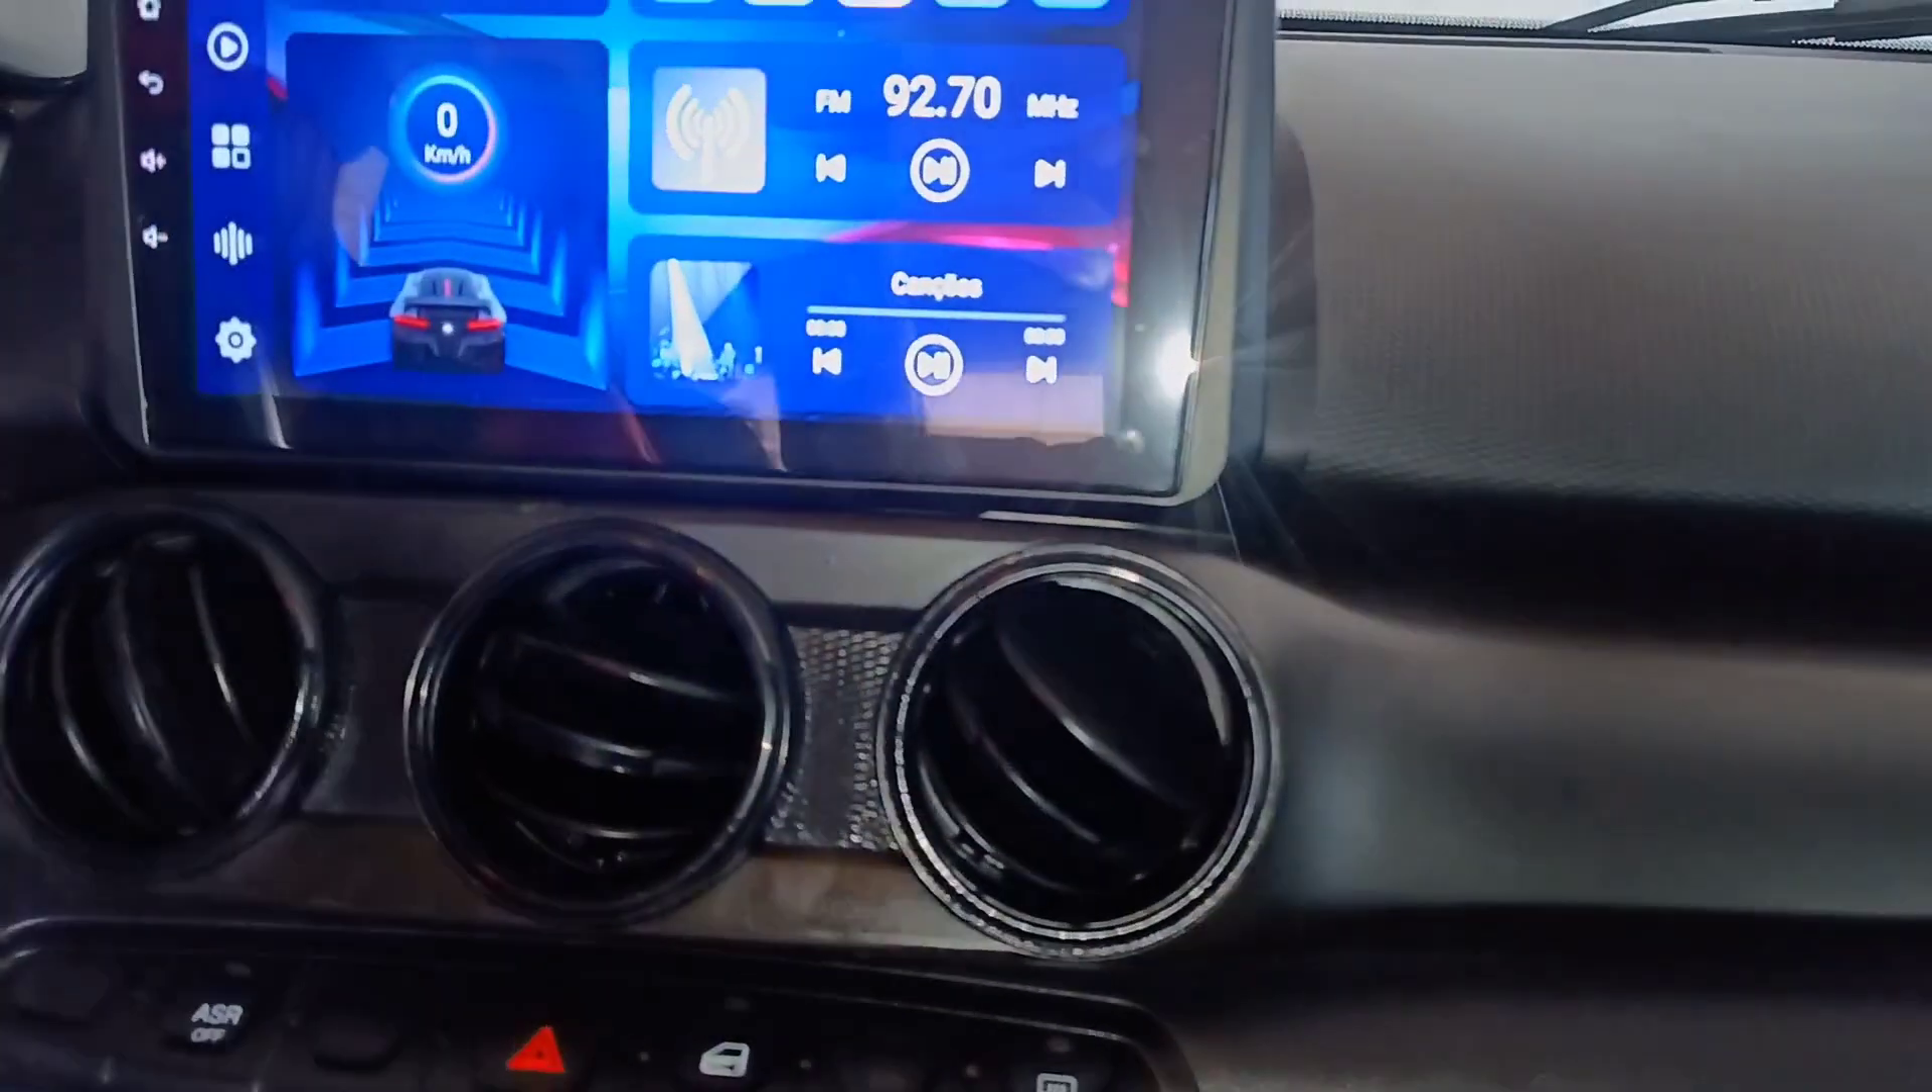Aqui o sonzinho já pronto, instalado aqui, já configurado aqui.